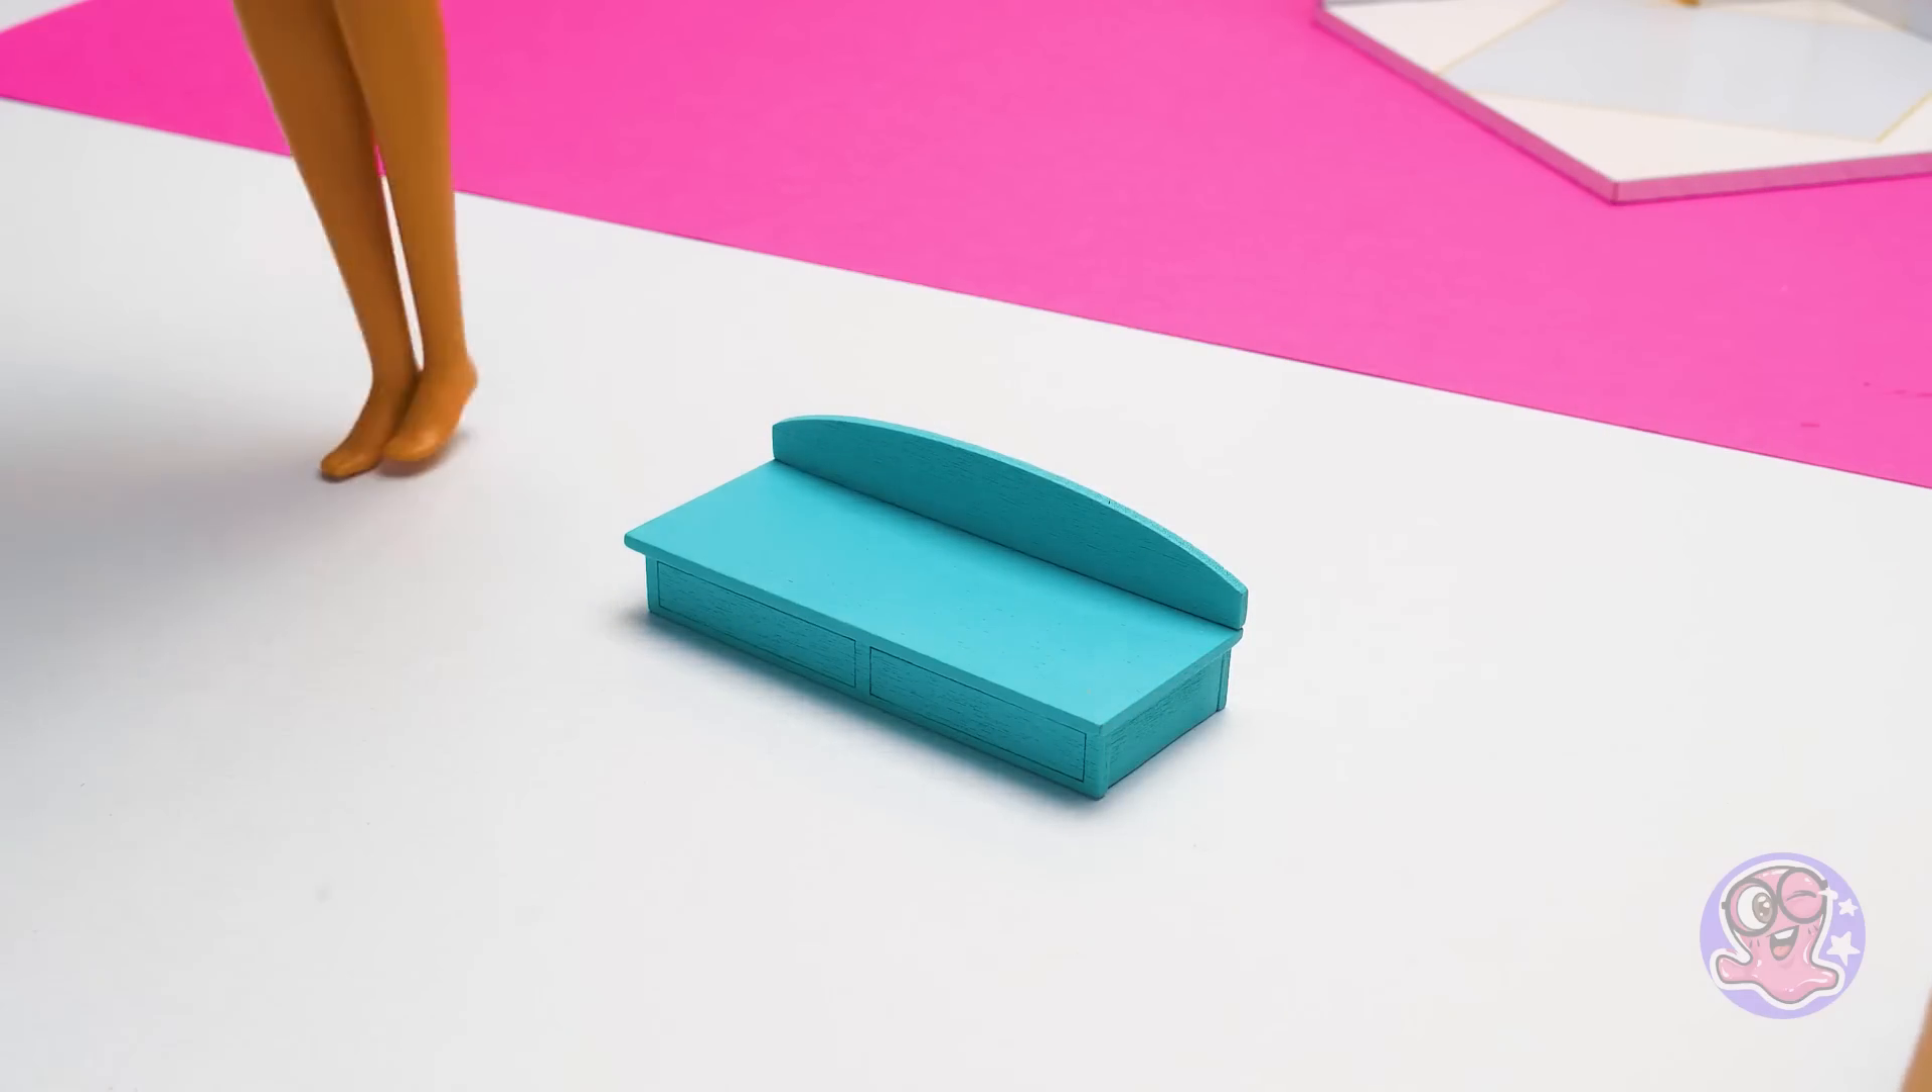Your desk looks a little low, Sammy! Well, I haven't attached the legs yet!